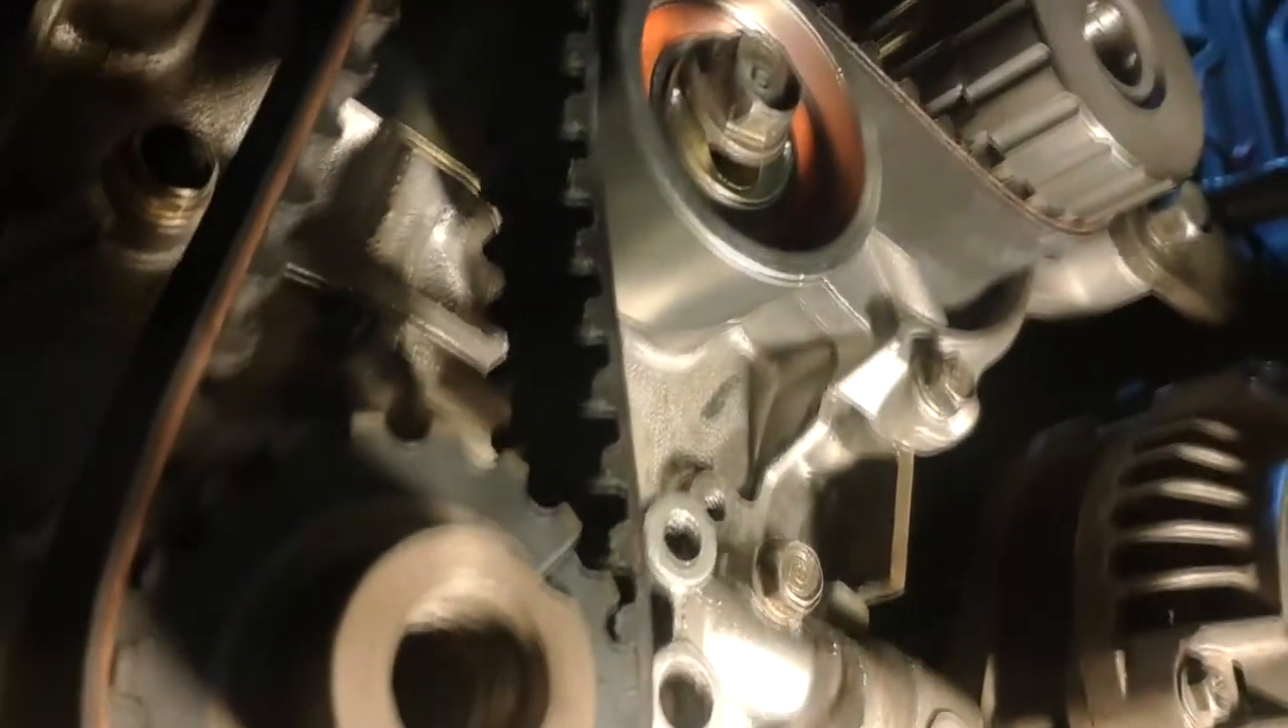Já coloquei a correia dentada aqui.